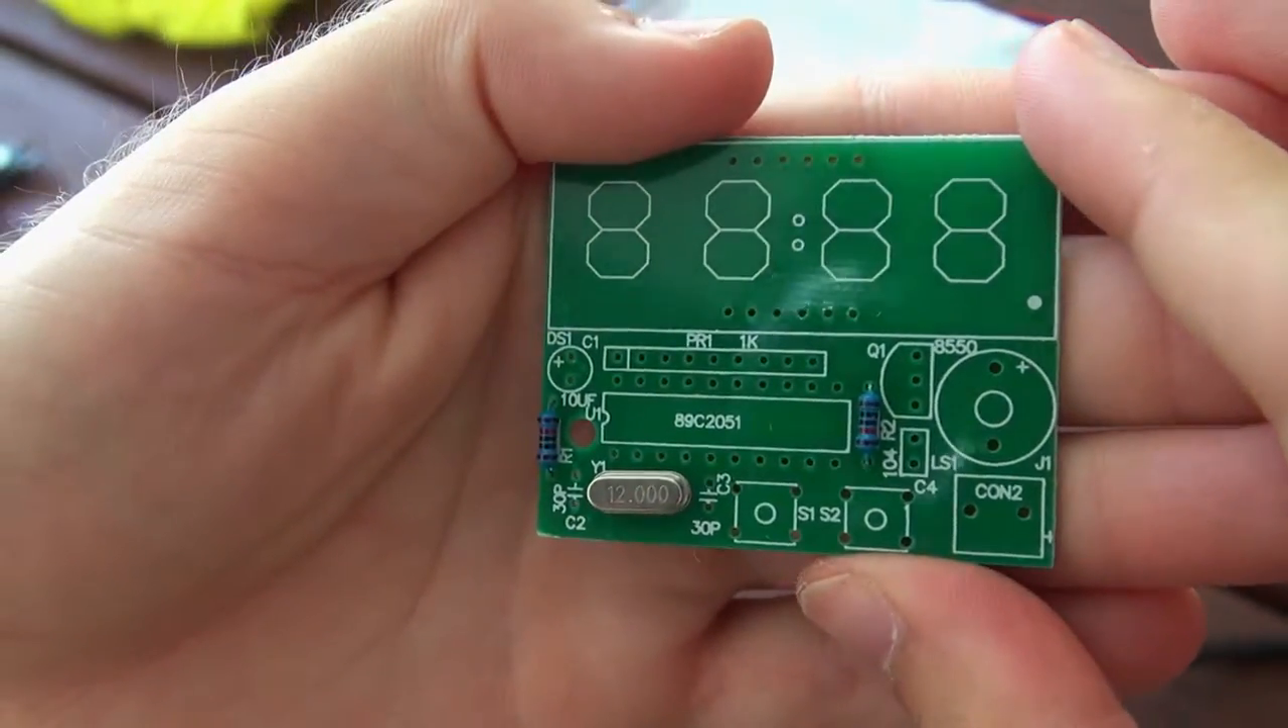Okay, I've got the two resistors and the oscillator on.